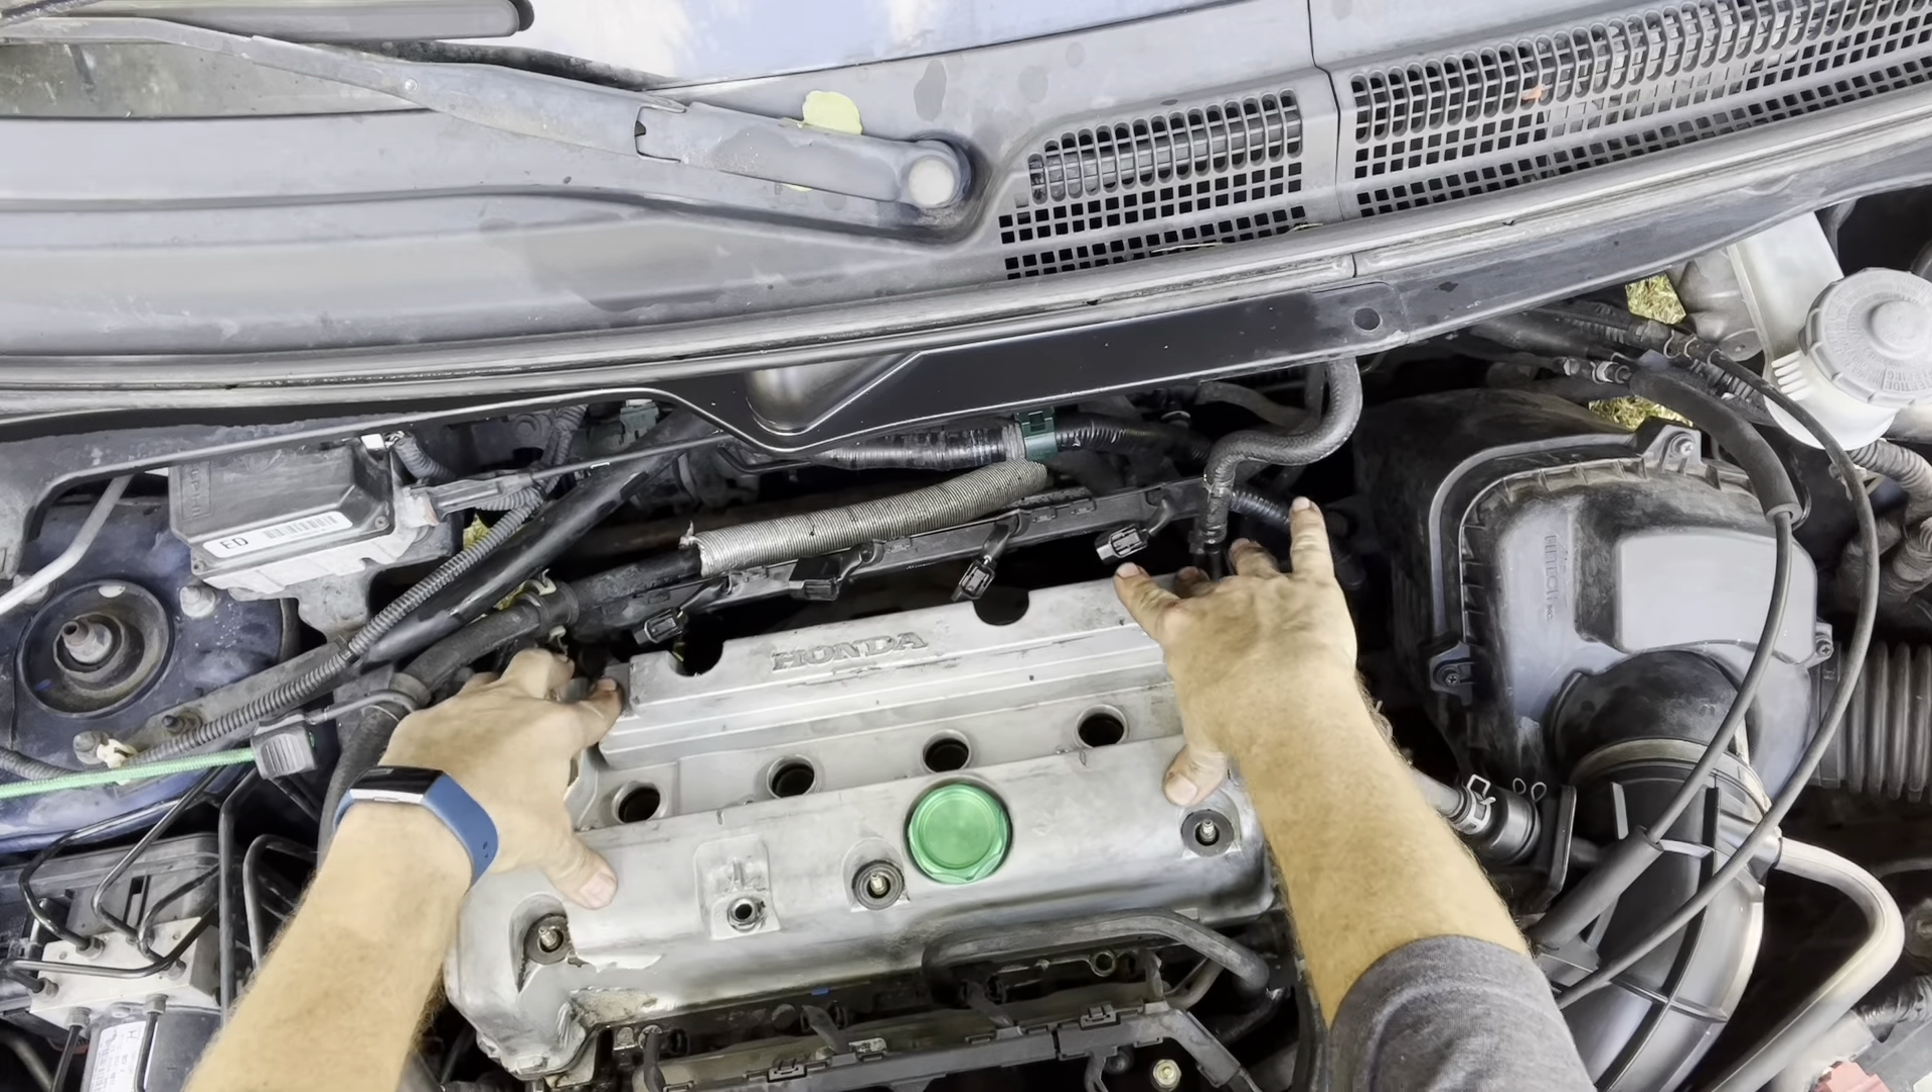So, there's our valve cover back in place.